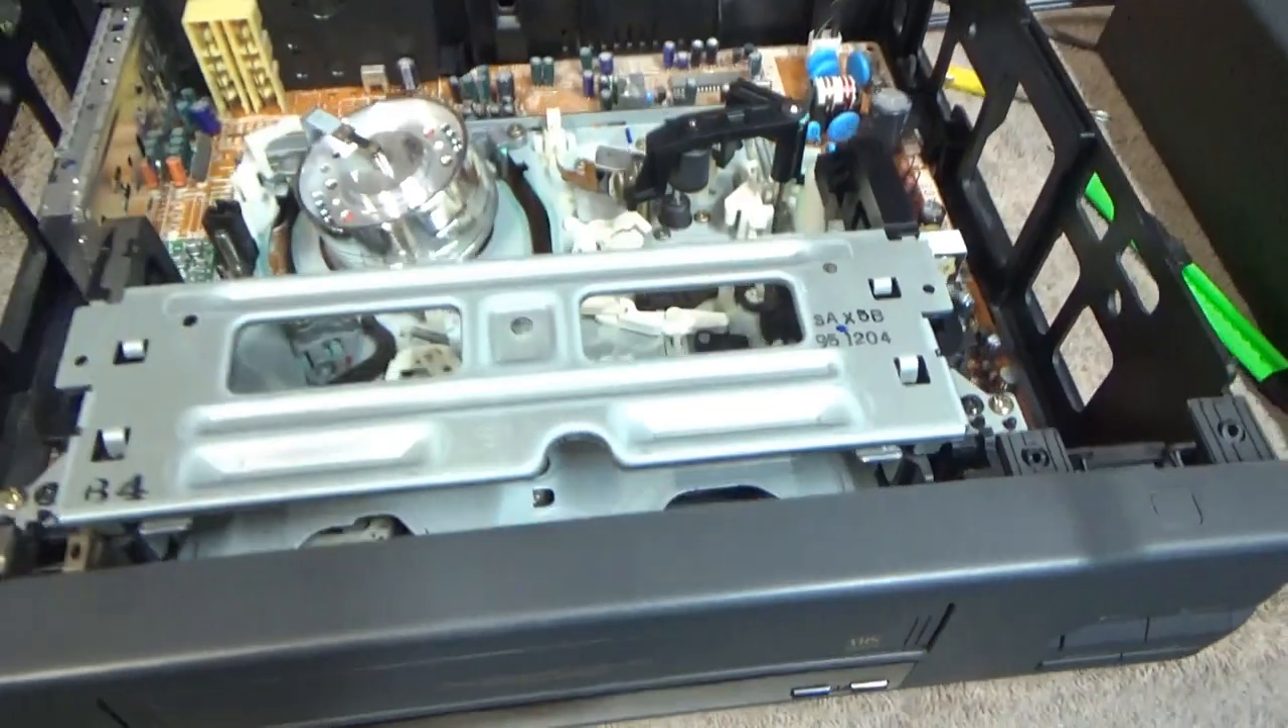Okay, got the mechanism back in the chassis.